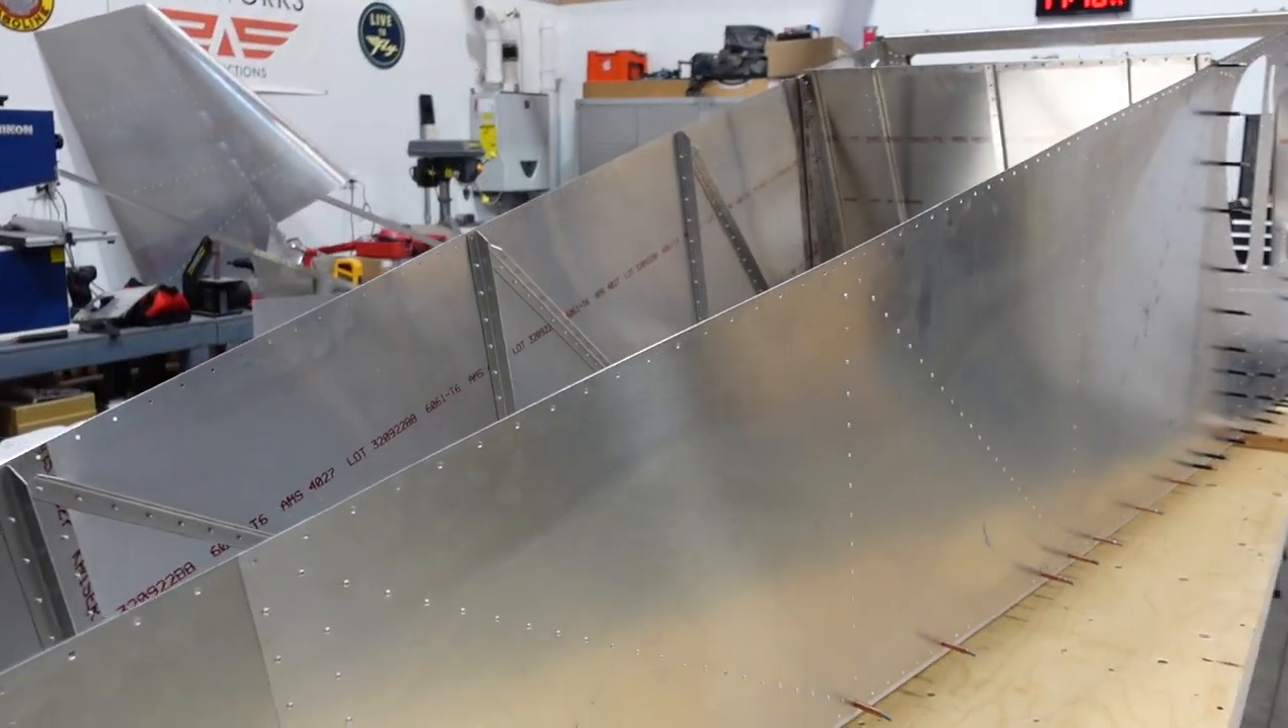But you can see we've got the entire fuselage left and right and bottom sides together.